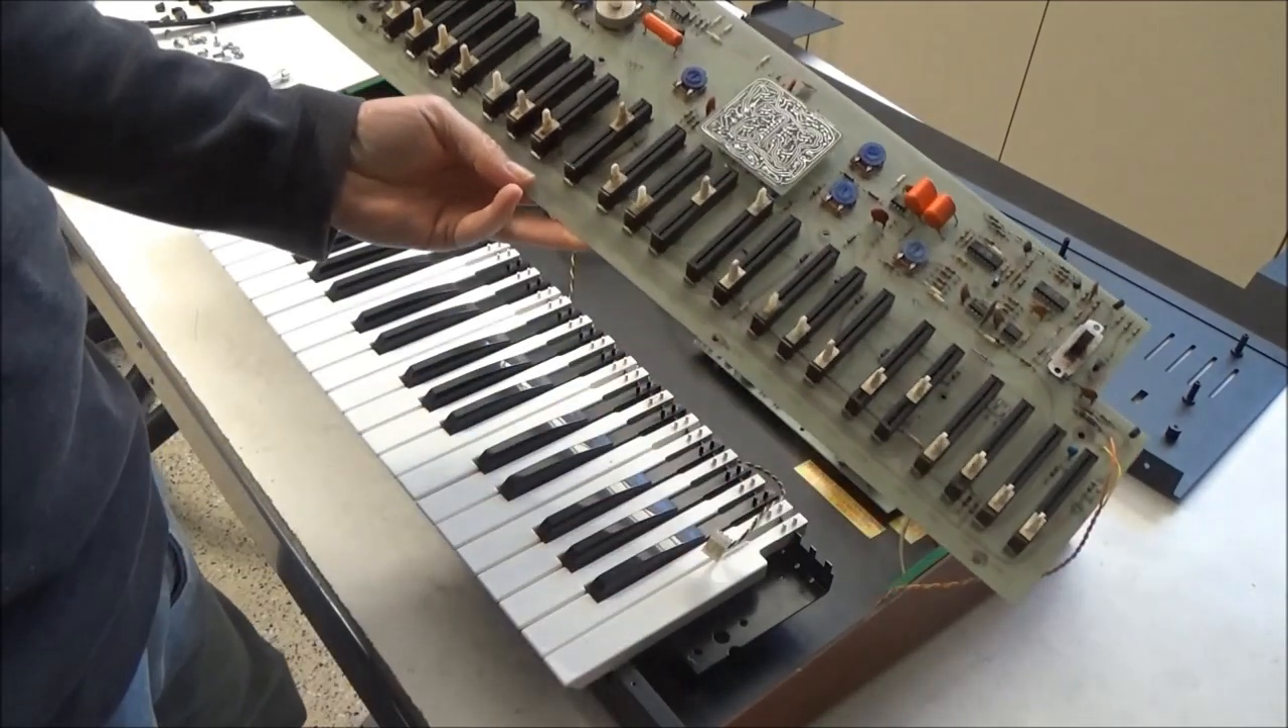We've got the circuit board out.